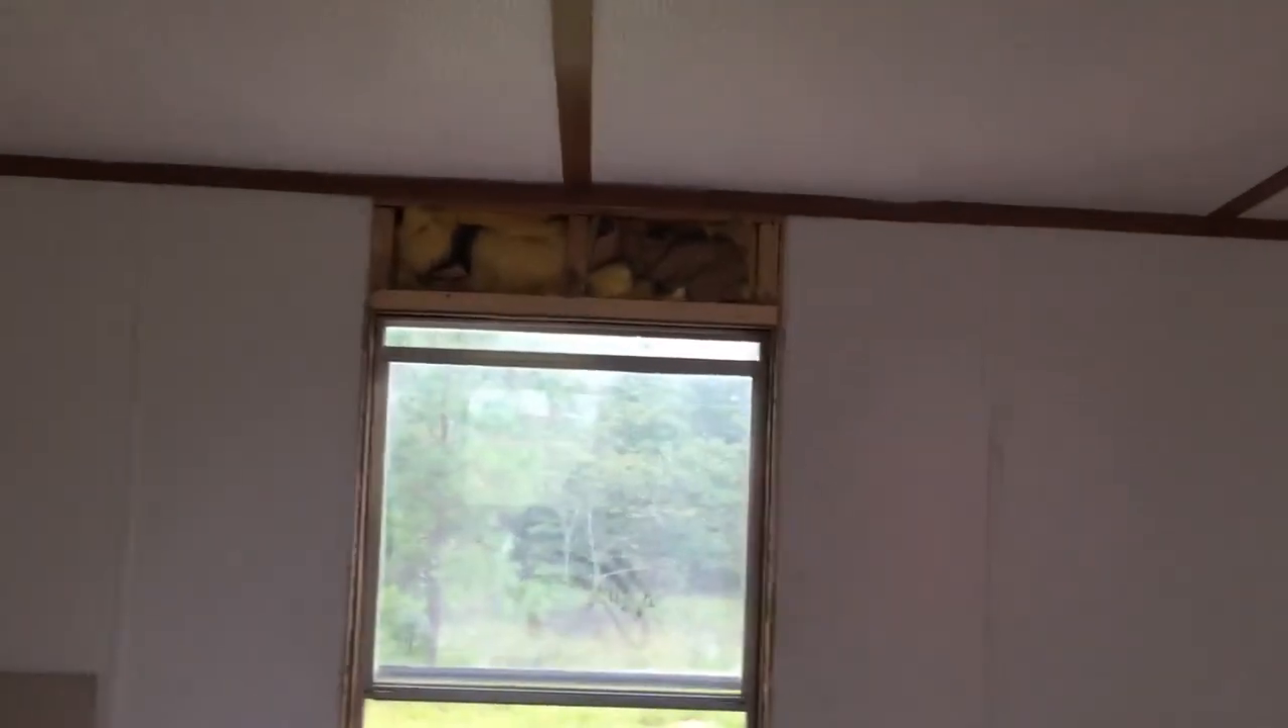We got the window back in.